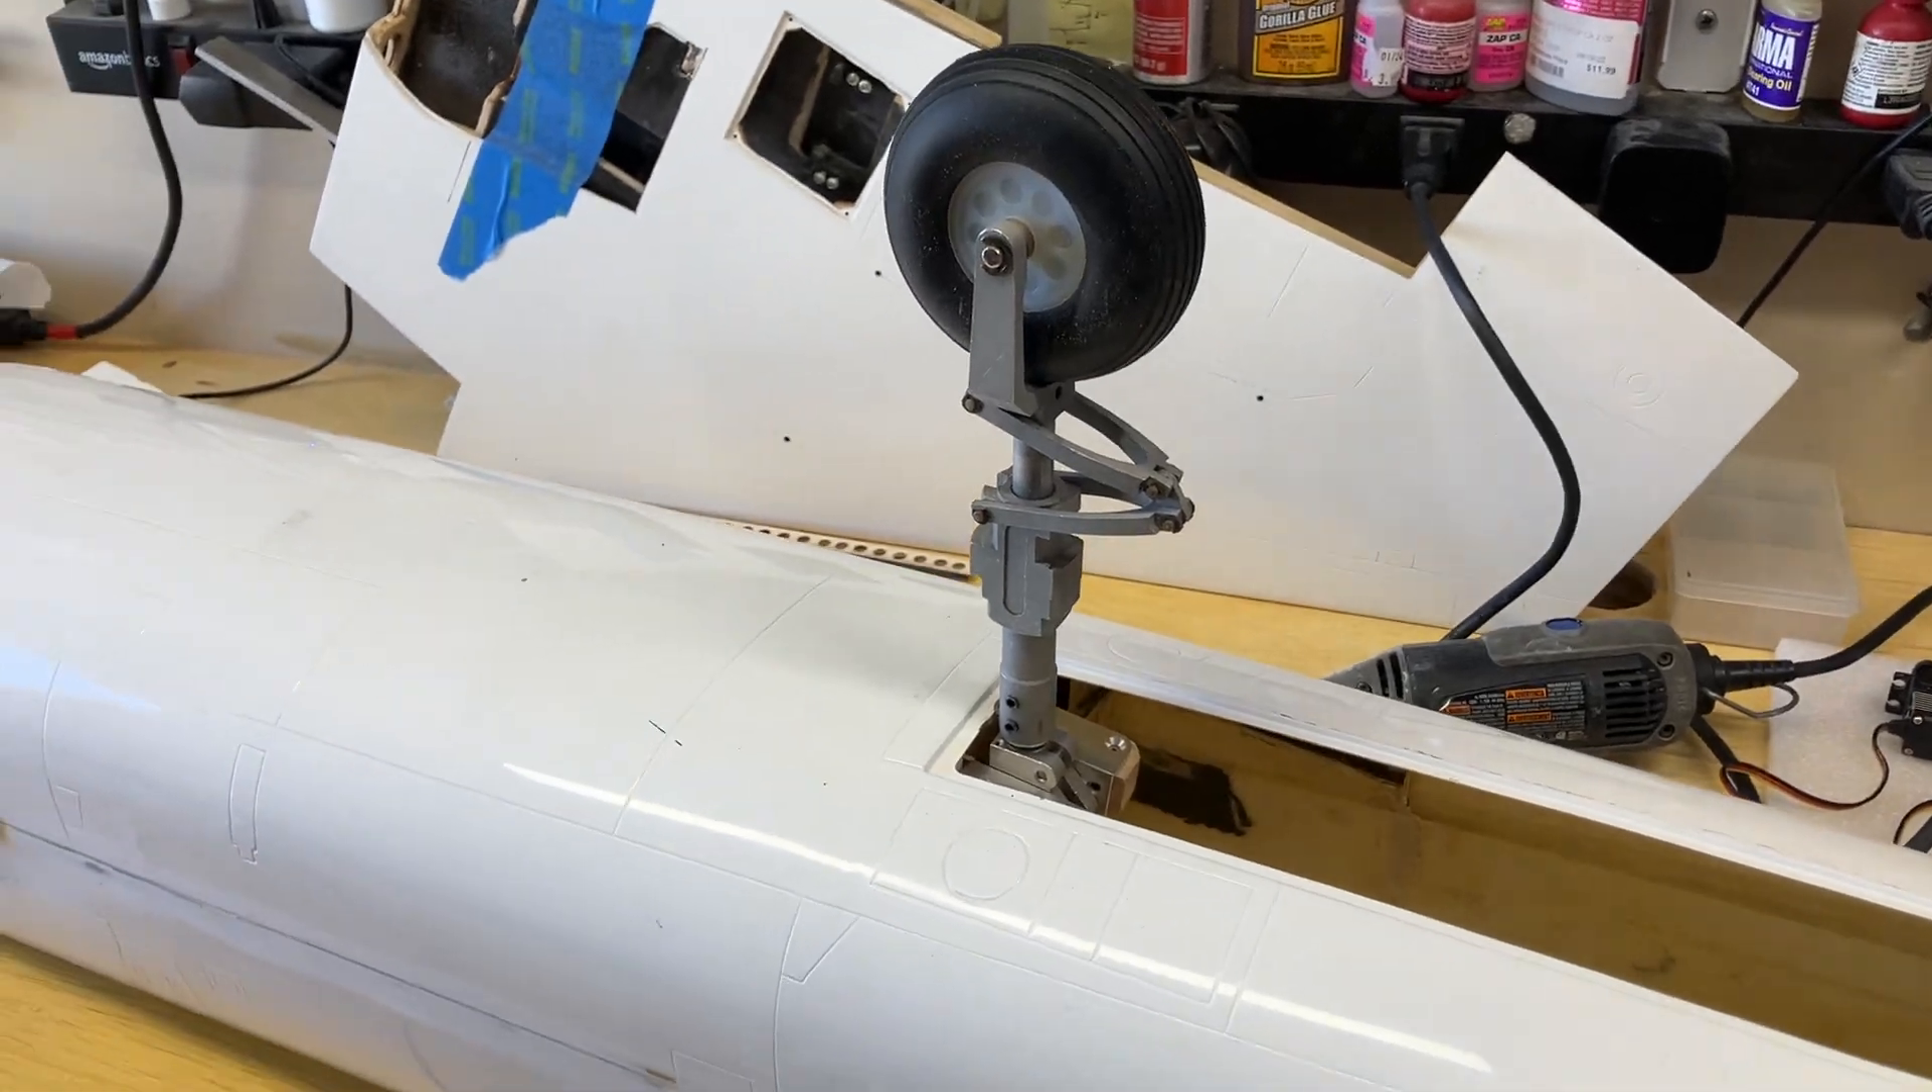So this week I guess the big deal is I got the nose gear retract mounted. So I've got the, this is the stock Sky Master strut which is a pretty cool looking F5 strut, not bad.